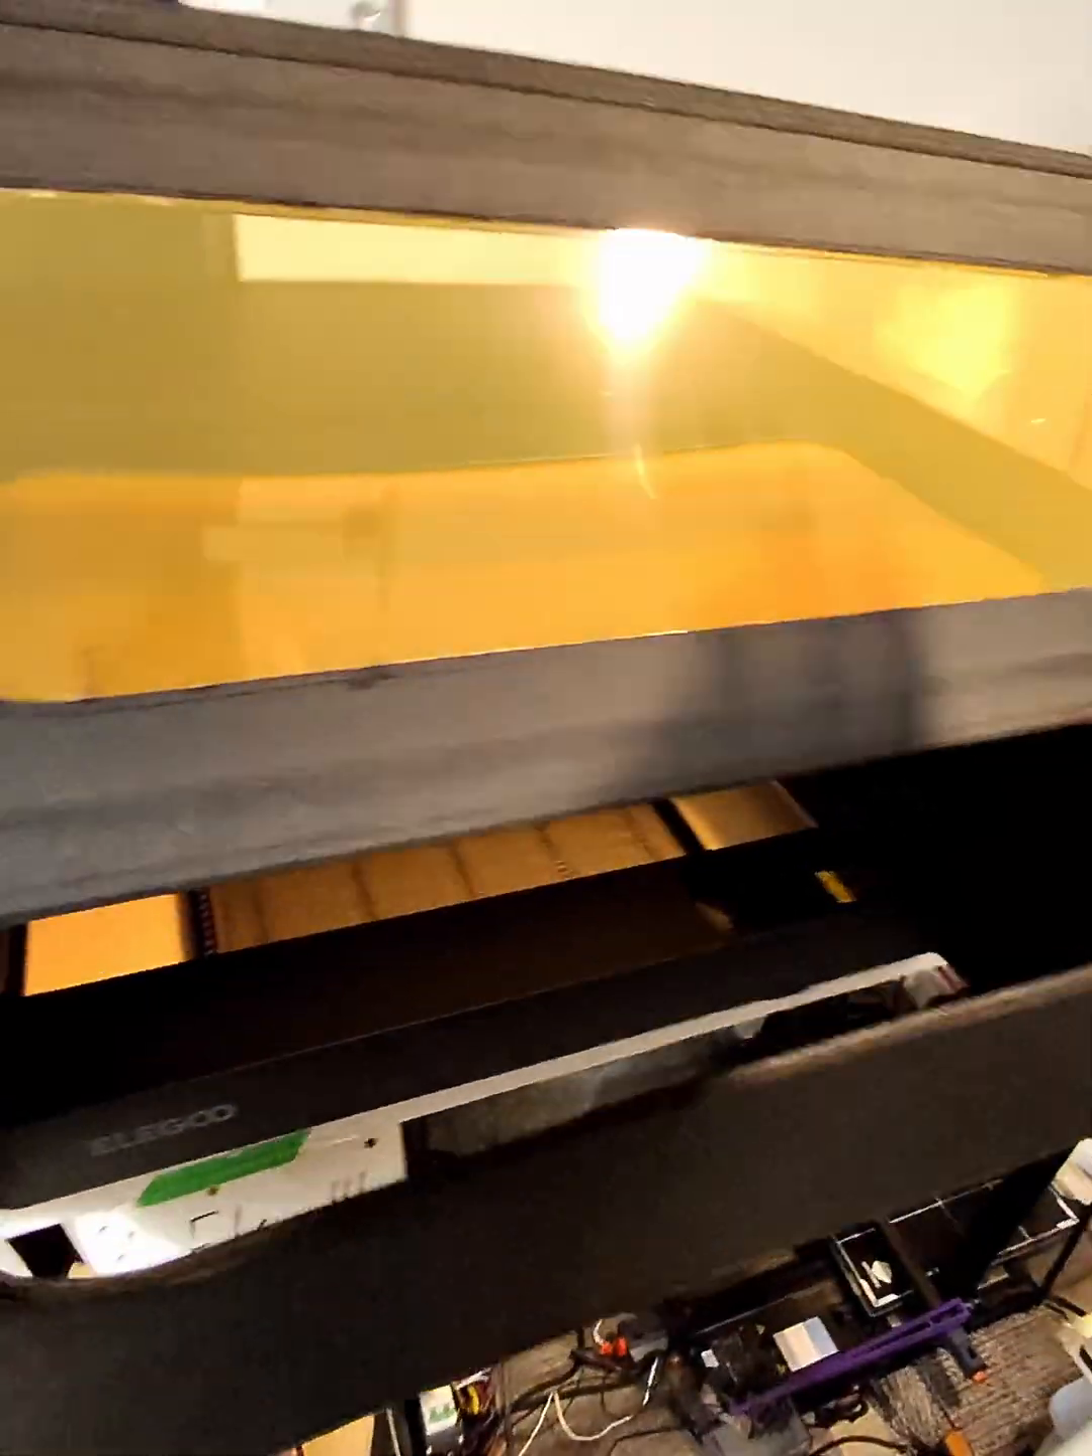I got a huge gap underneath here, as you can see, so that's not good.